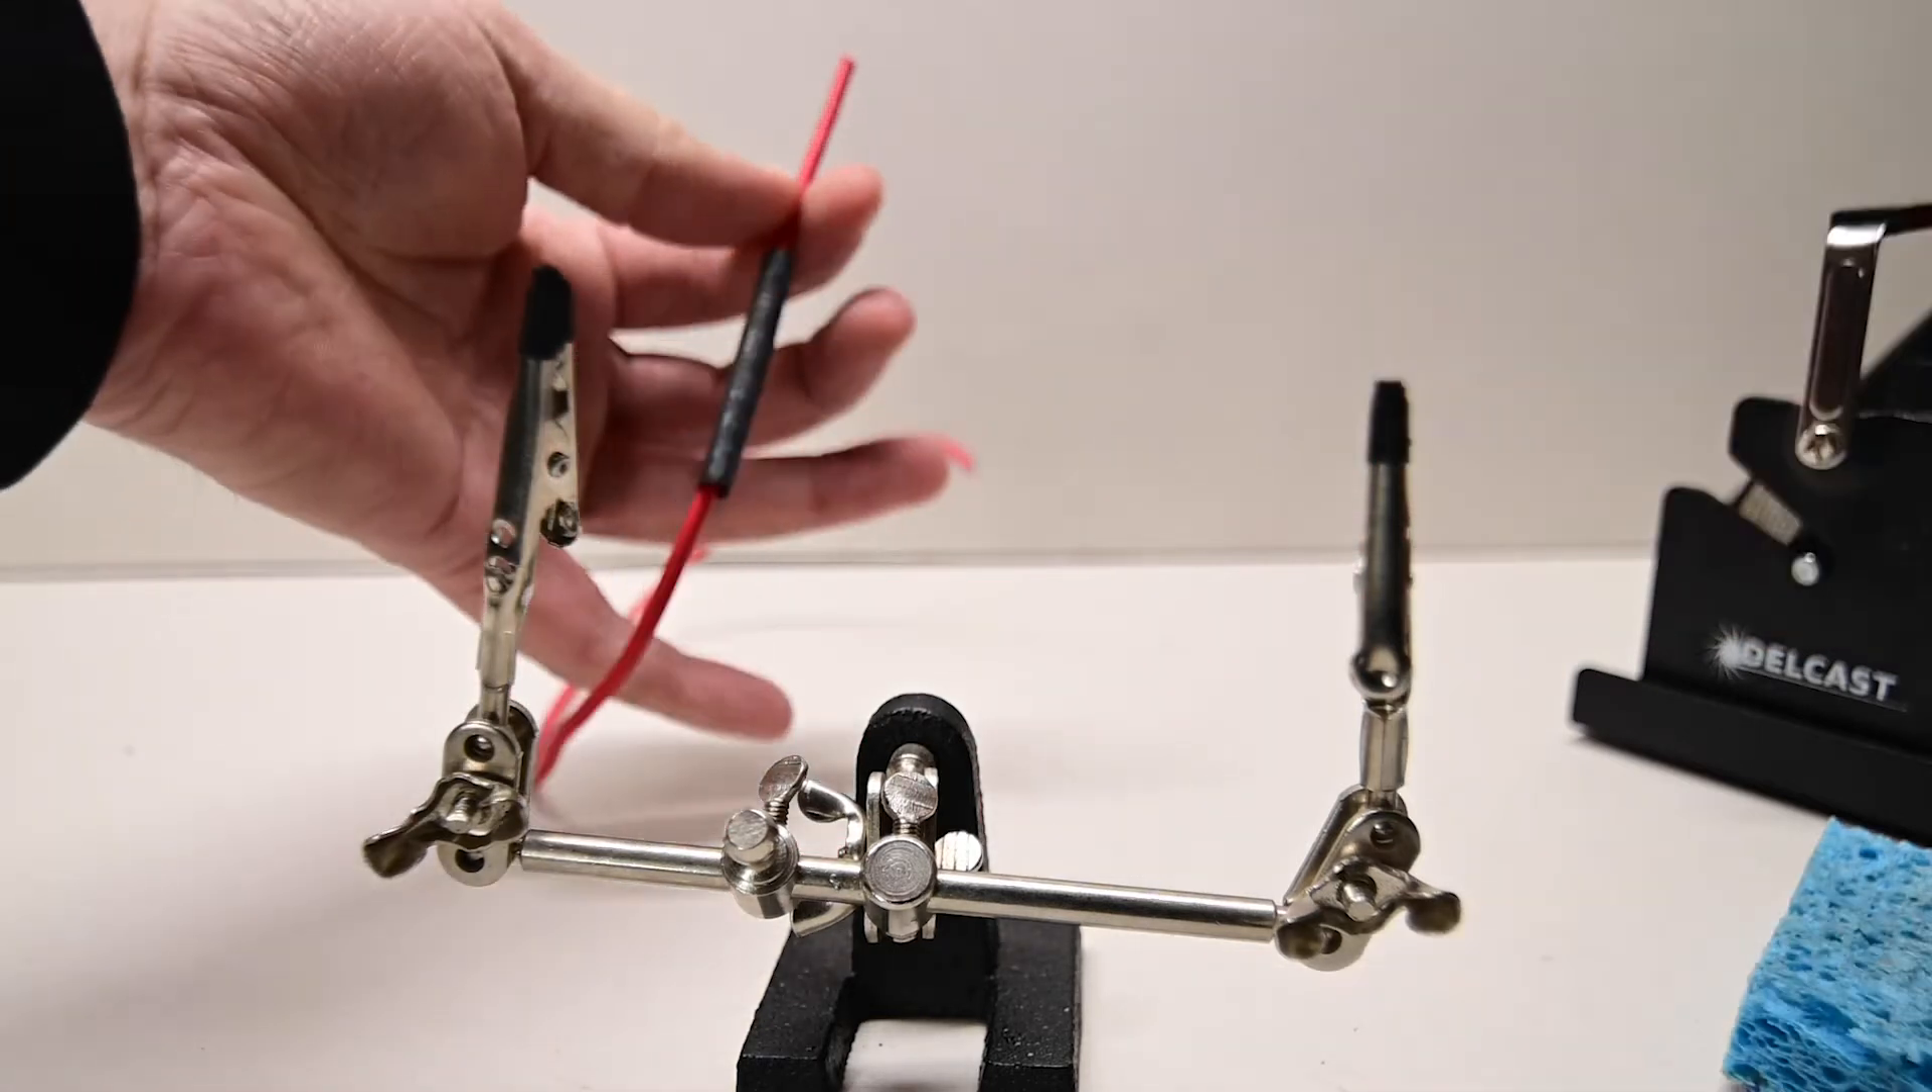All right, so I got my heat shrink on and now I'm going to cut my wire.